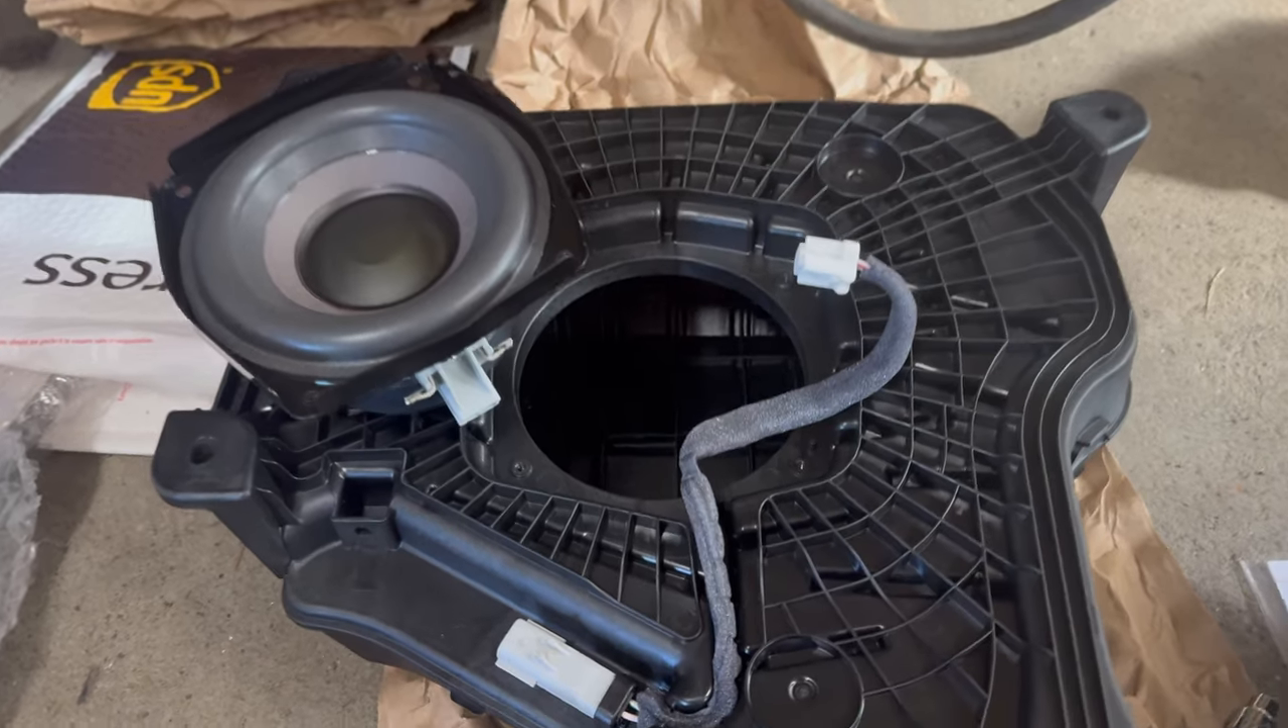Okay, so I've got the speaker out, got it disconnected.